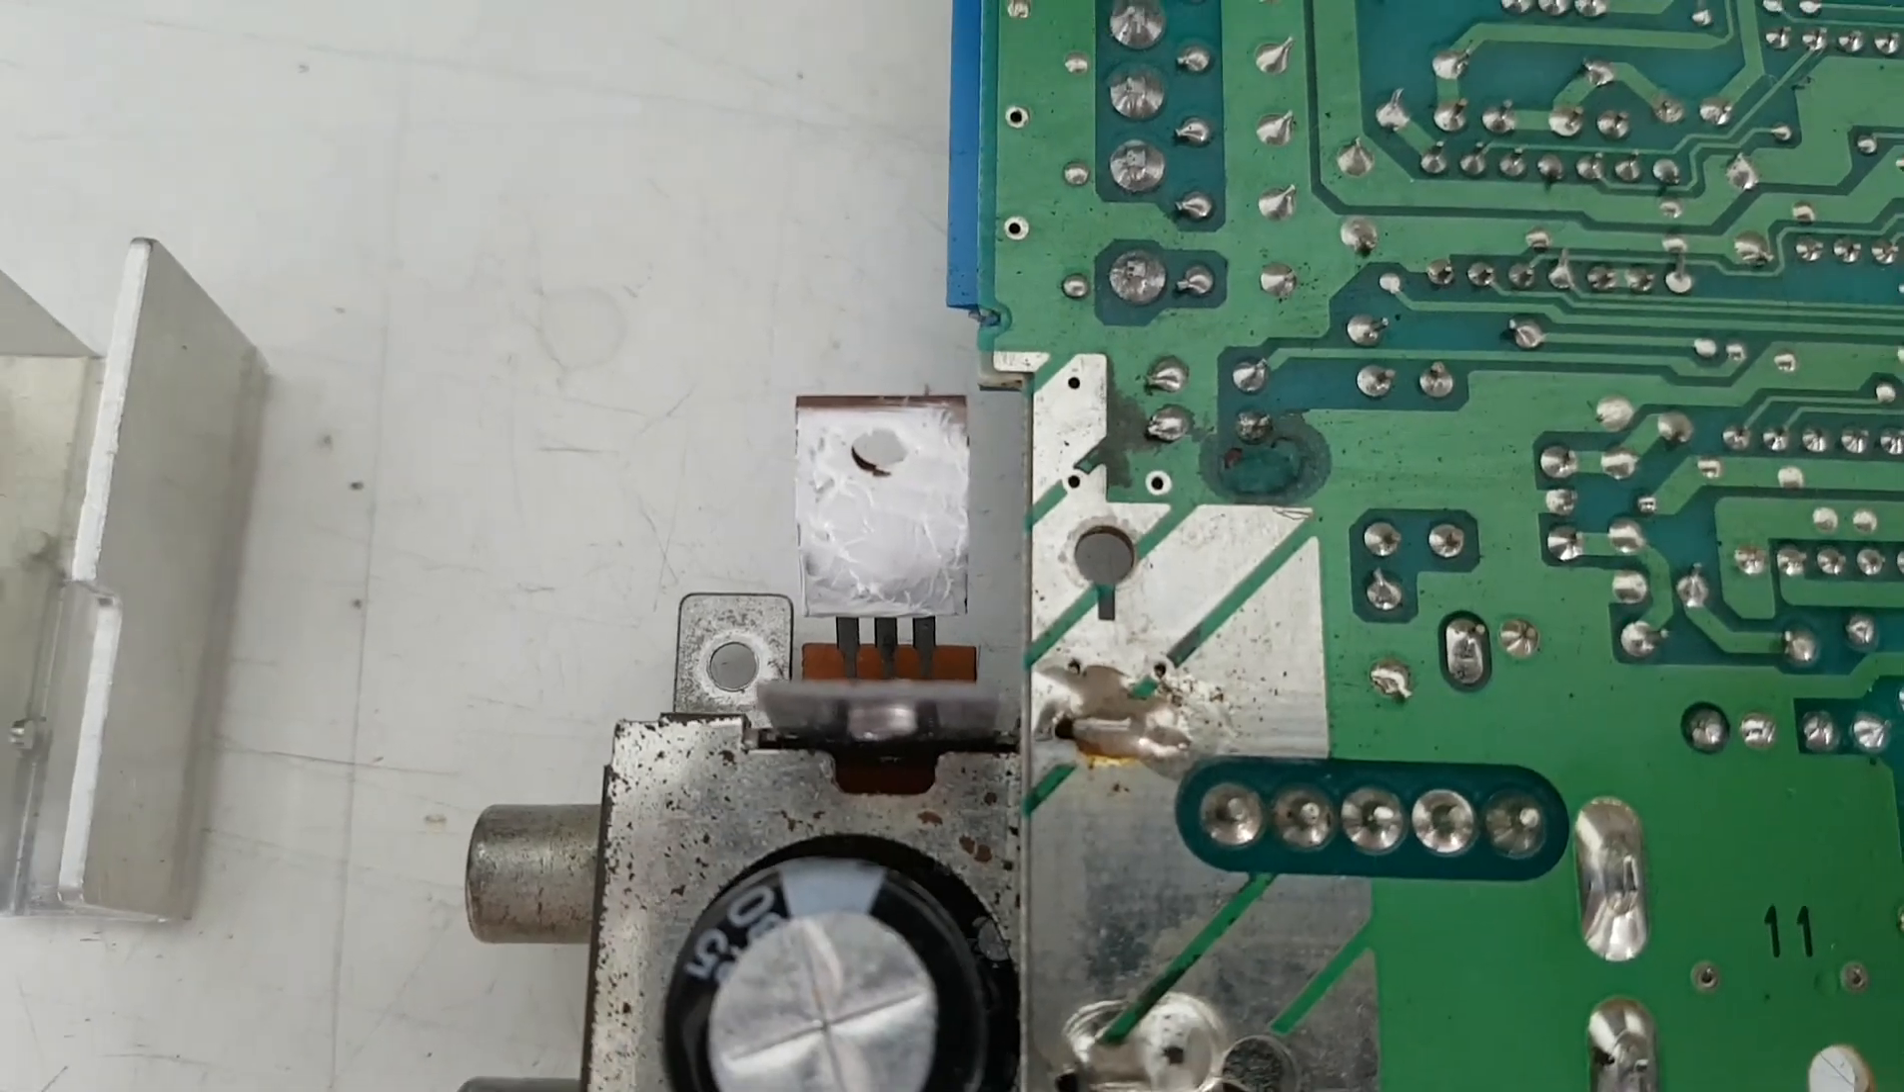Capacitor instalado. Pasta térmica no regulador de voltagem.